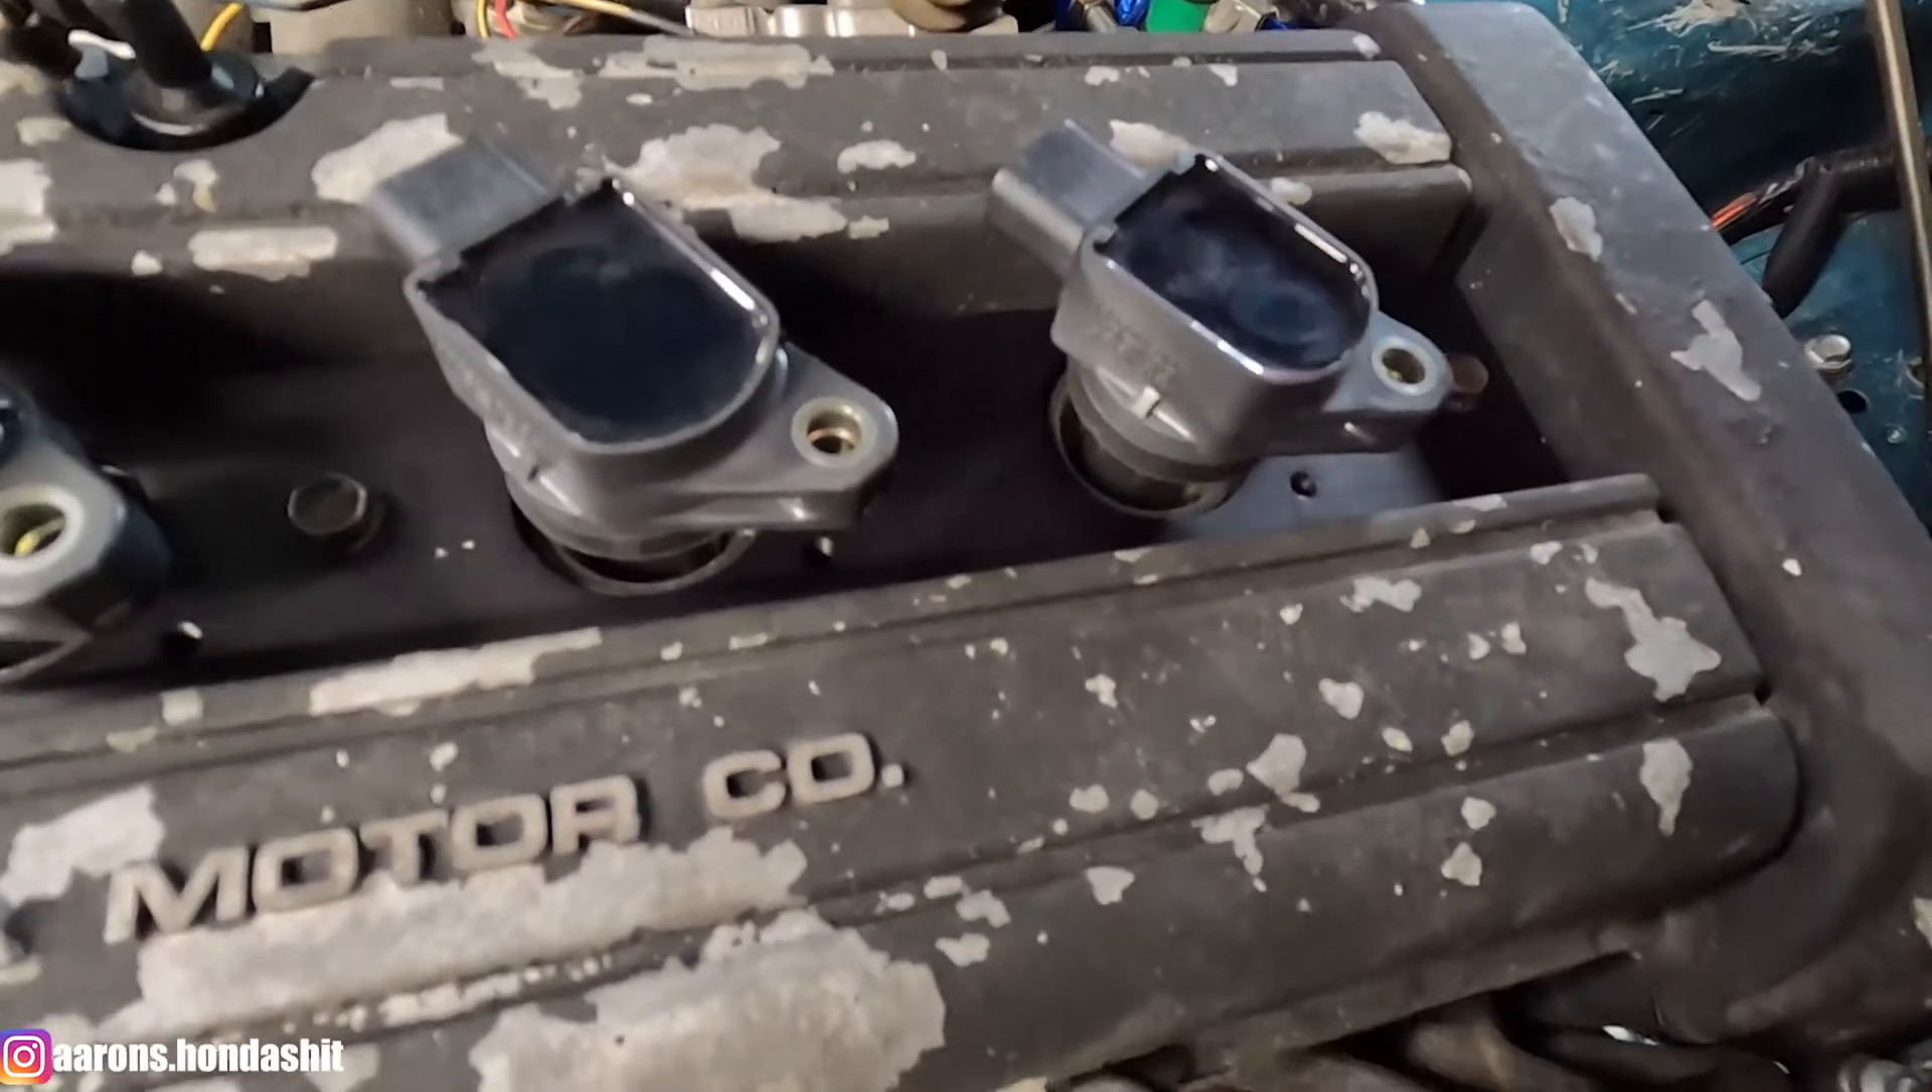These coils stick way way up above the coil plate.